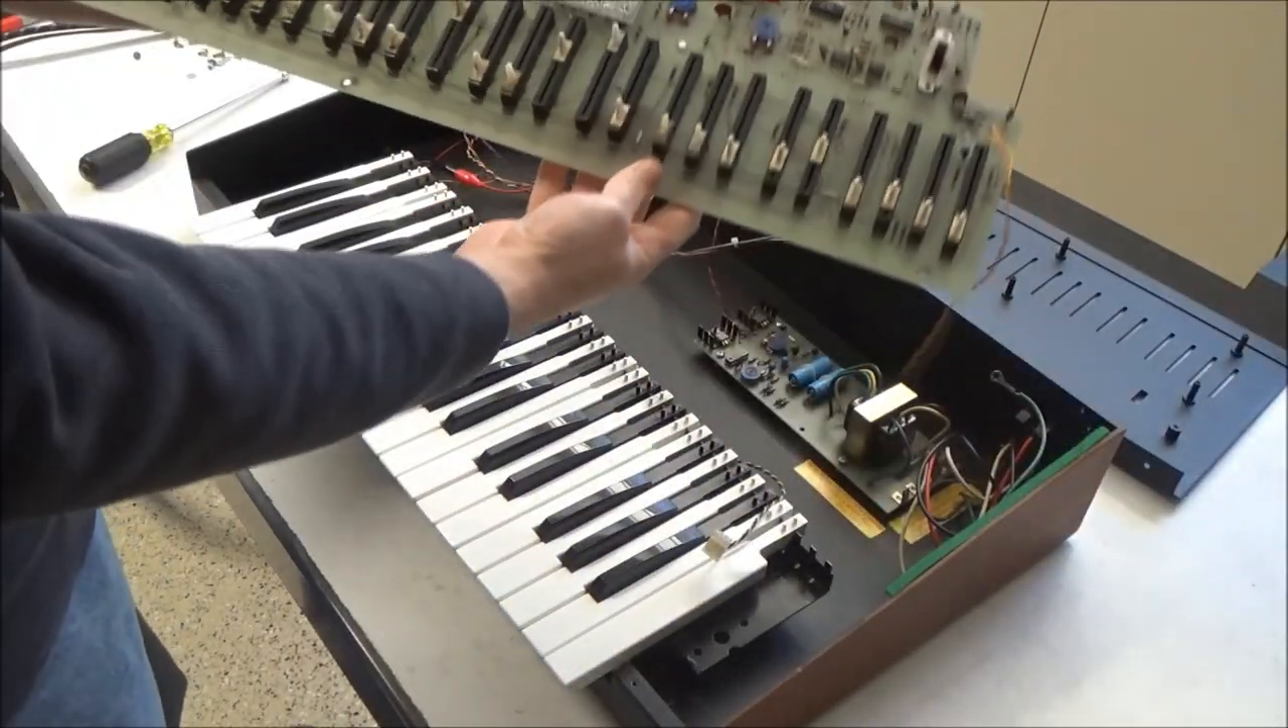We've got the circuit board out.